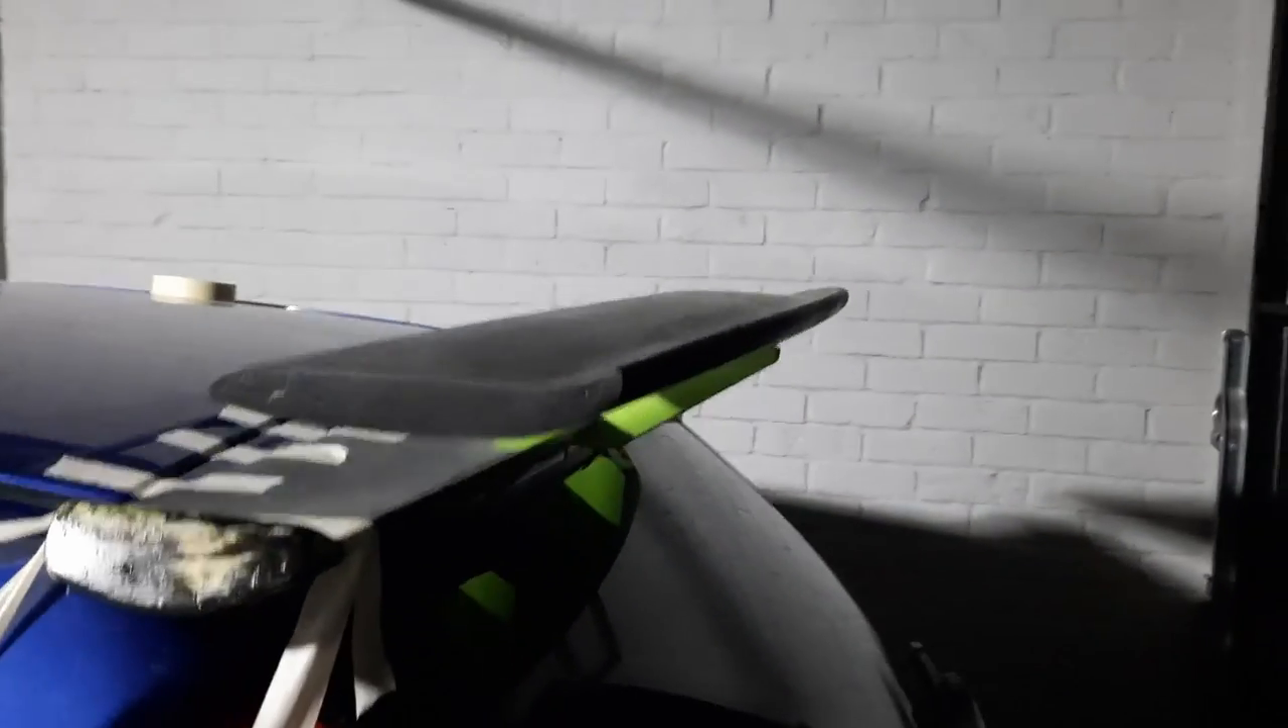So here's the upper spoiler in position now on those vertical strakes to give a feel for how it would look over the back of the car.